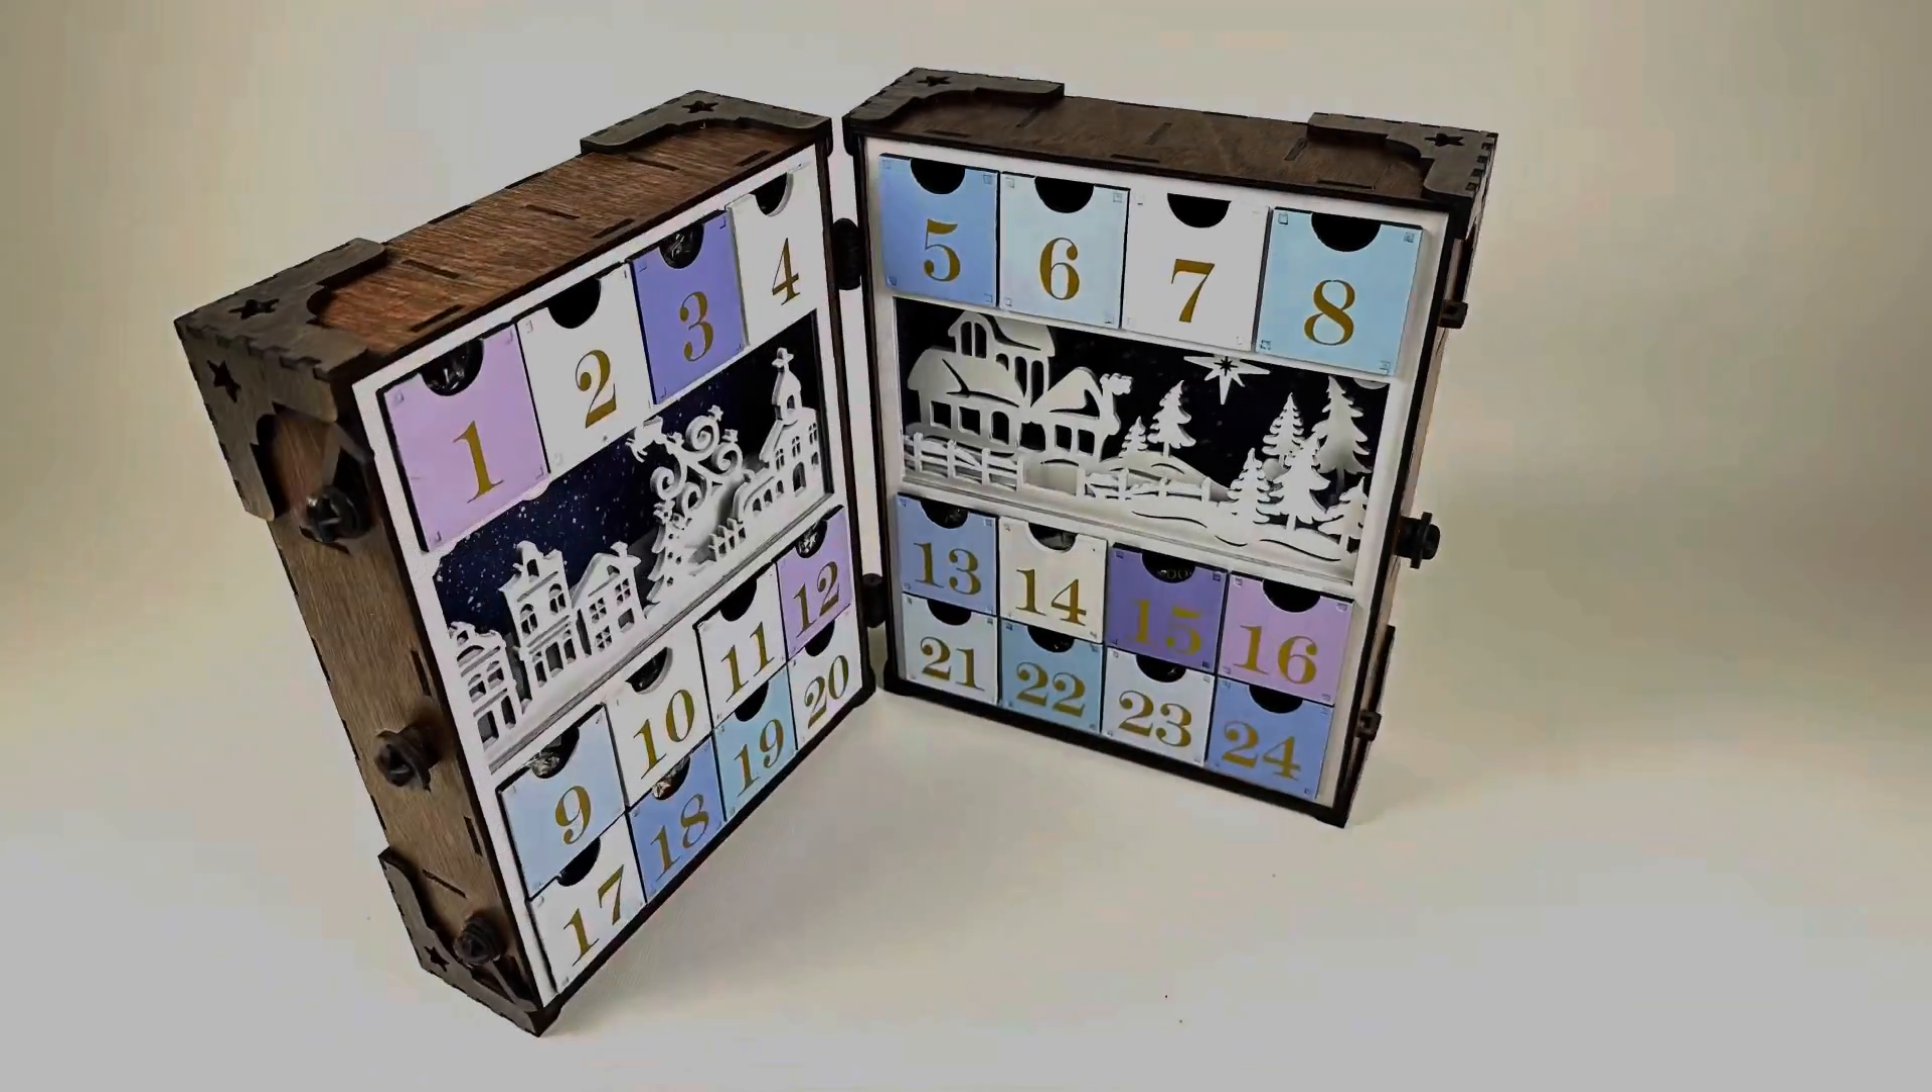And with that the drawers were put in and the advent calendar was complete just in time for Christmas.